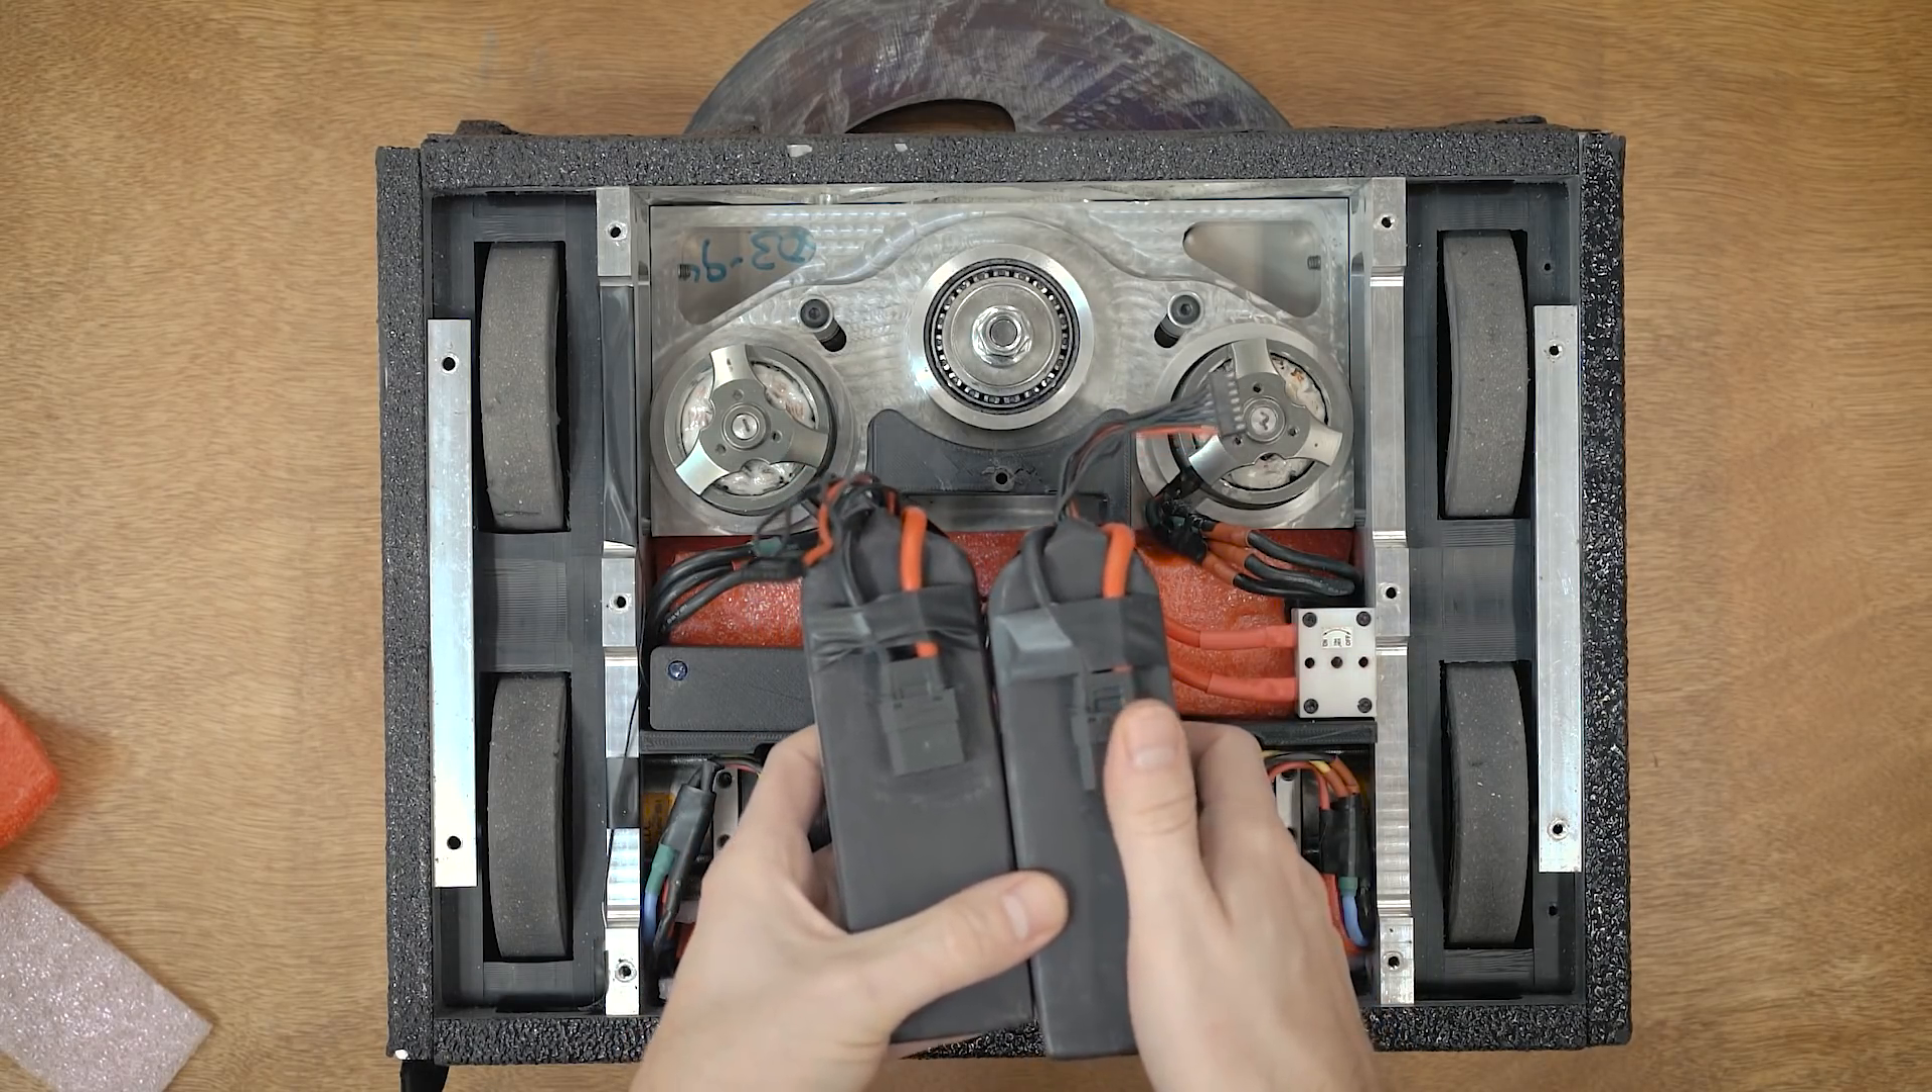For both the batteries I just kind of taped the connectors on the side and so they just kind of go in like that orientation.